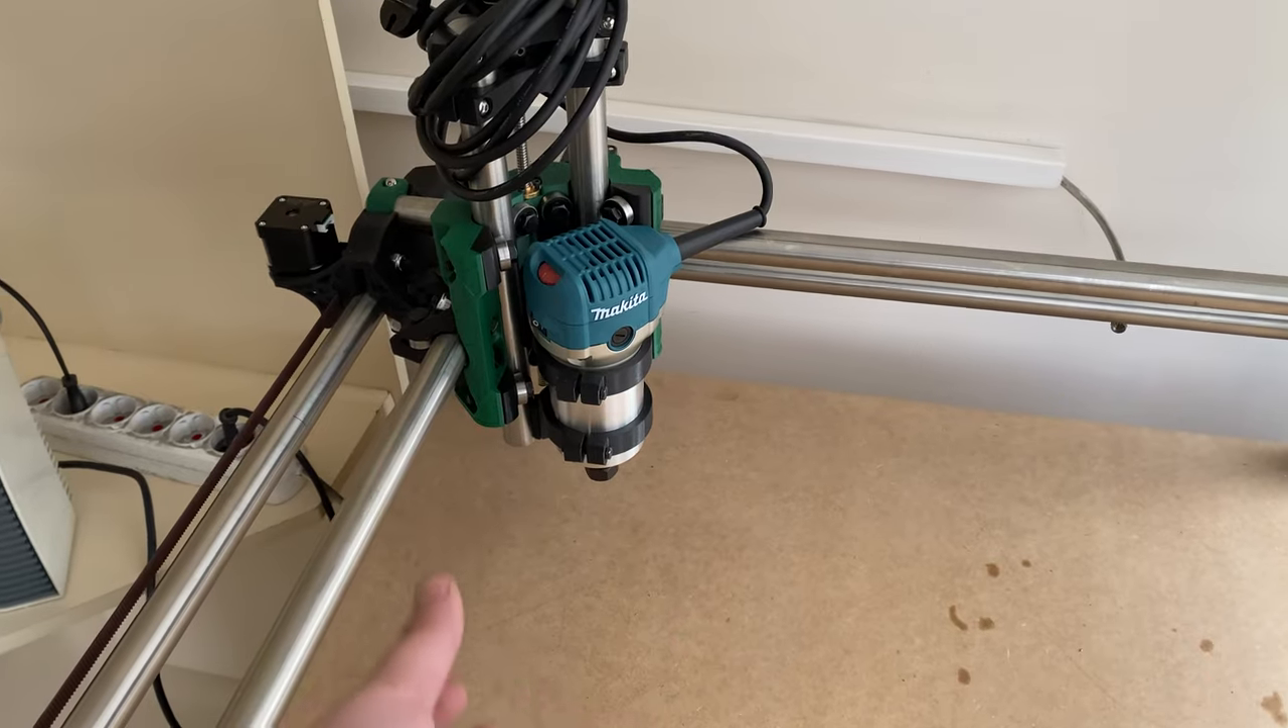I fixed the bracket orientation of the router and now I completely mounted the router there as well and I fixed the lead screw which means I cut it.